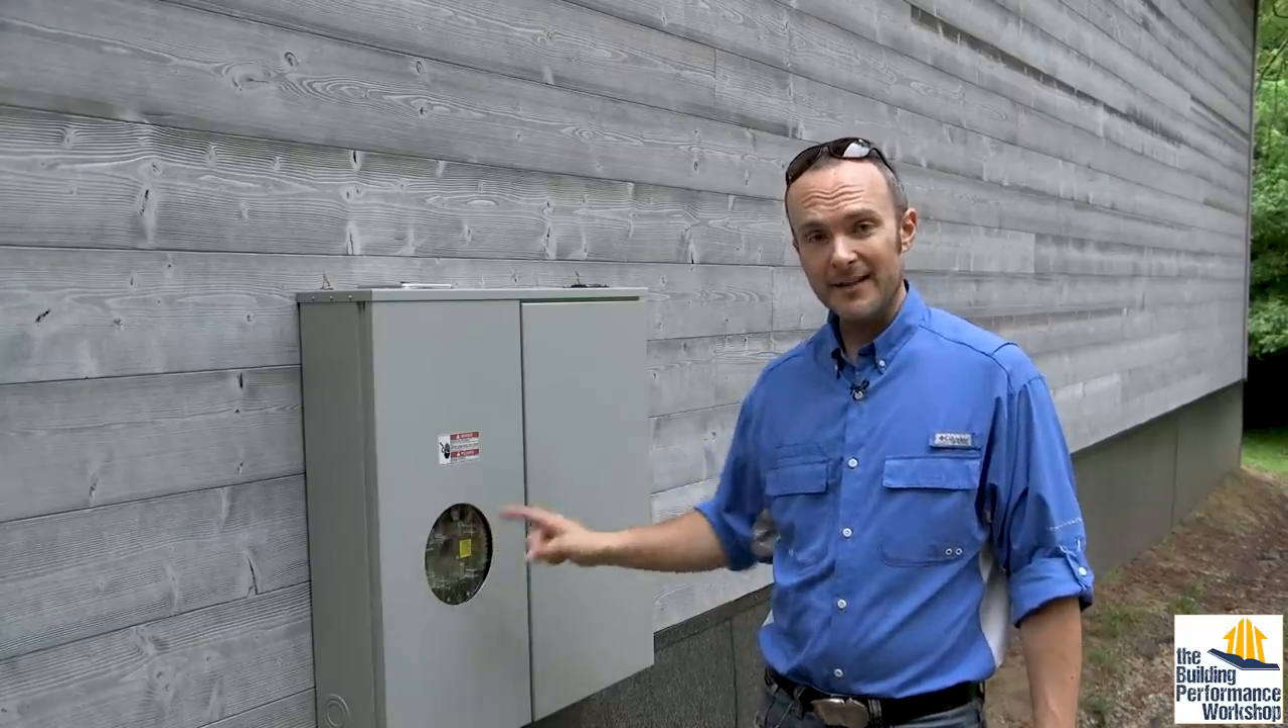All we are missing right now is the meter that's going to be posted right here.